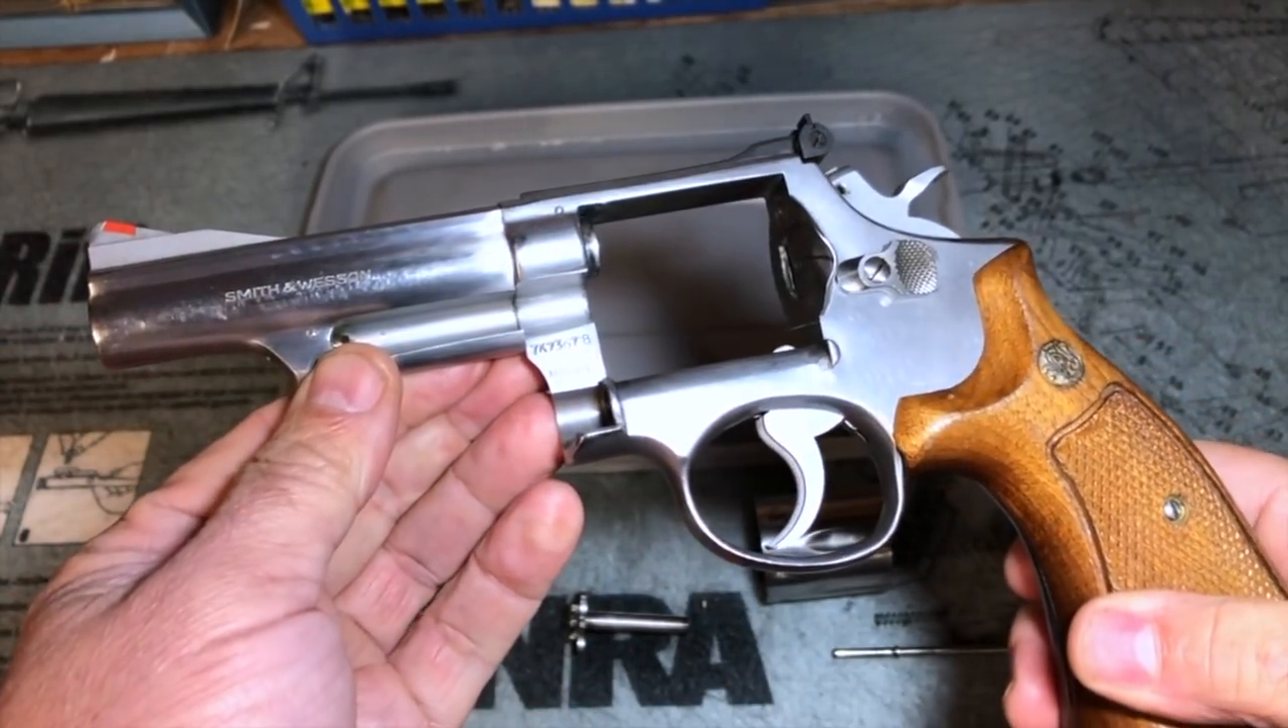And the frame is all reassembled. The grip panels are reinstalled and everything not only appears to be working properly but it feels much much better.